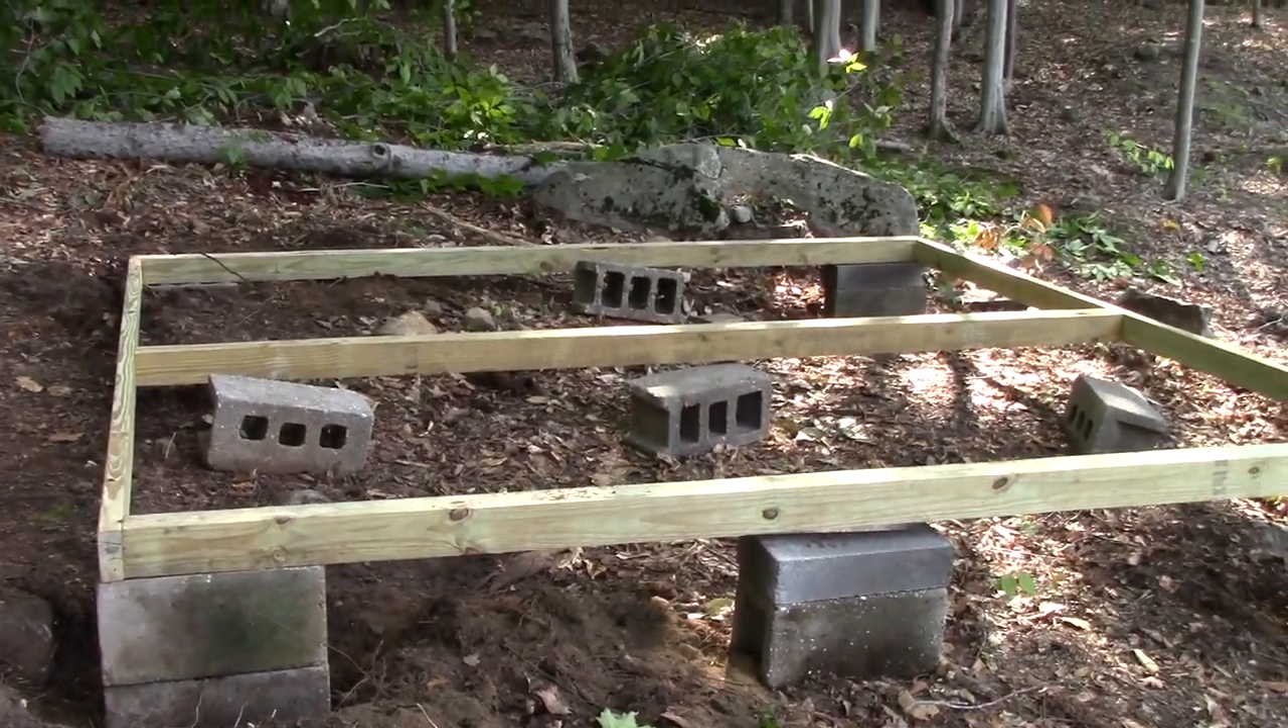We got the basic frame done for the bottom of the shed.